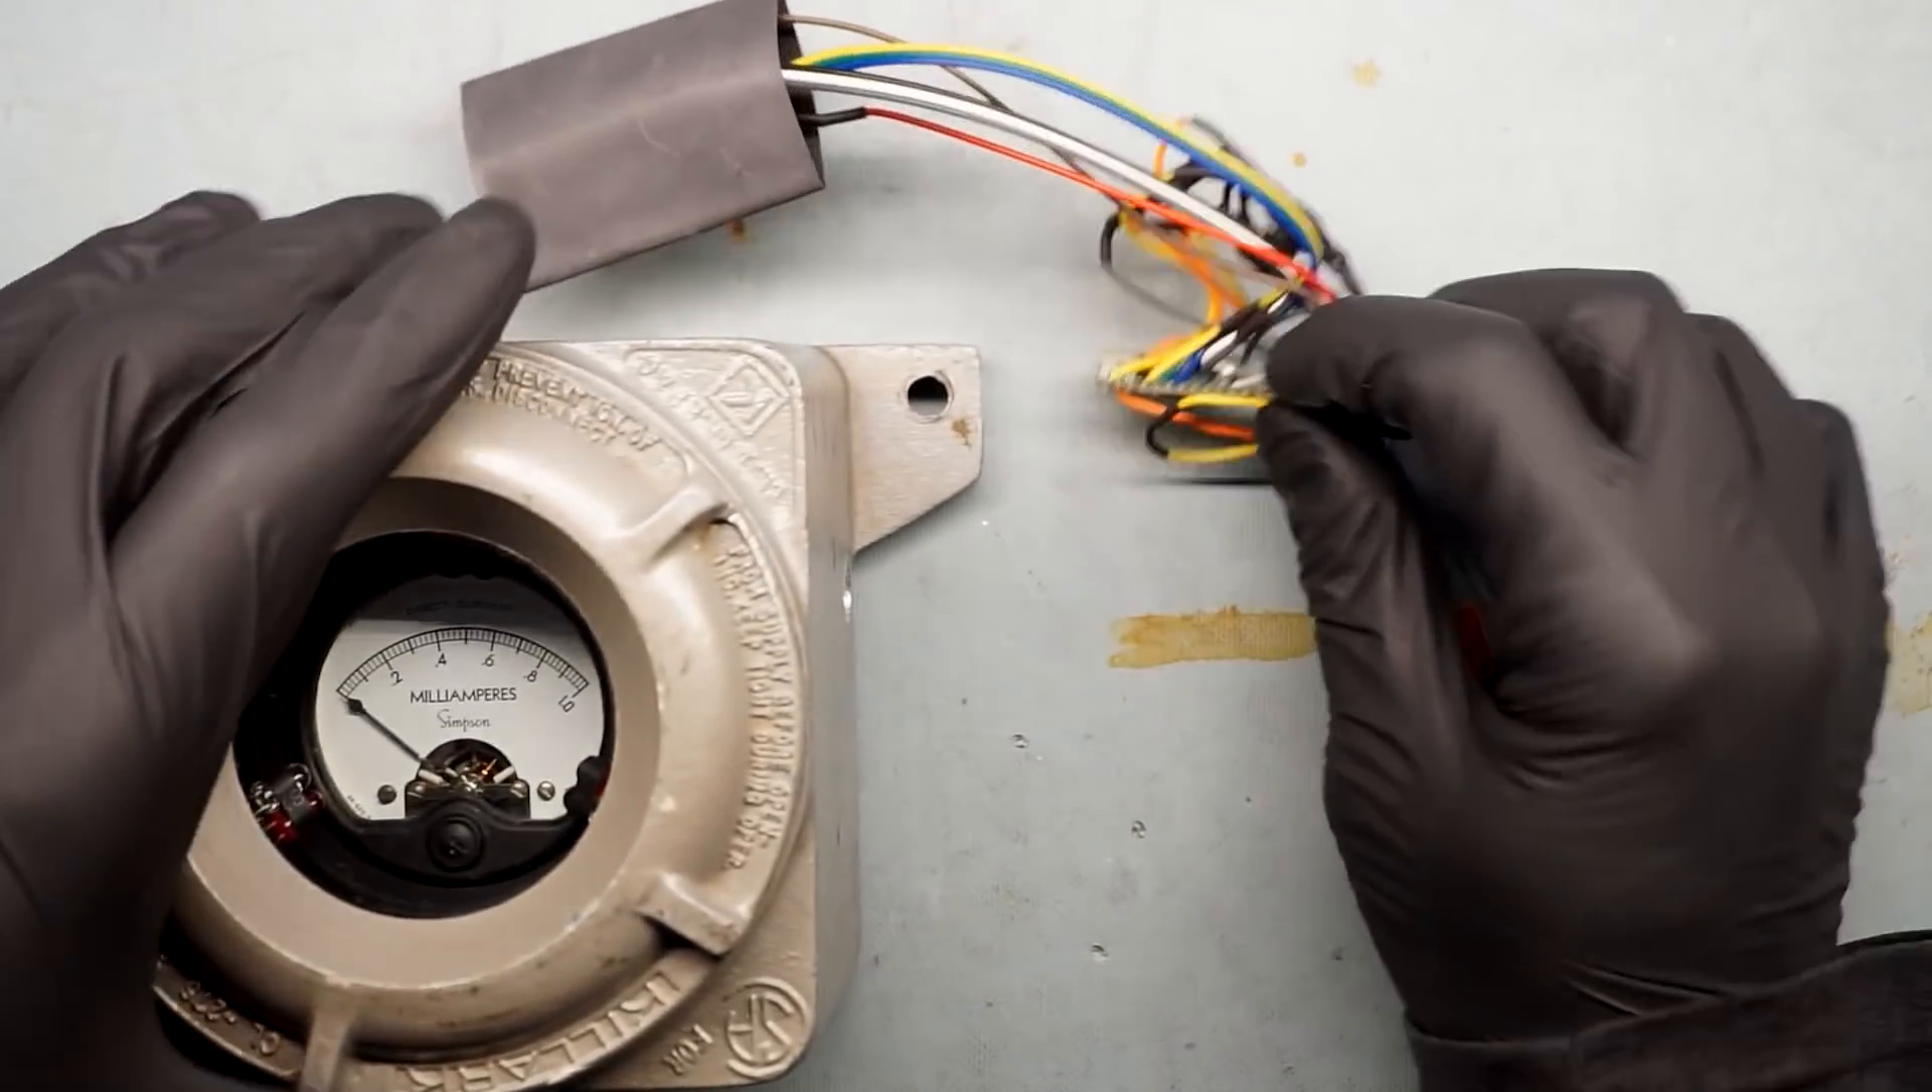So I've got my gauge in here, I've got all of my wires to the LED and the gauge come up through here.